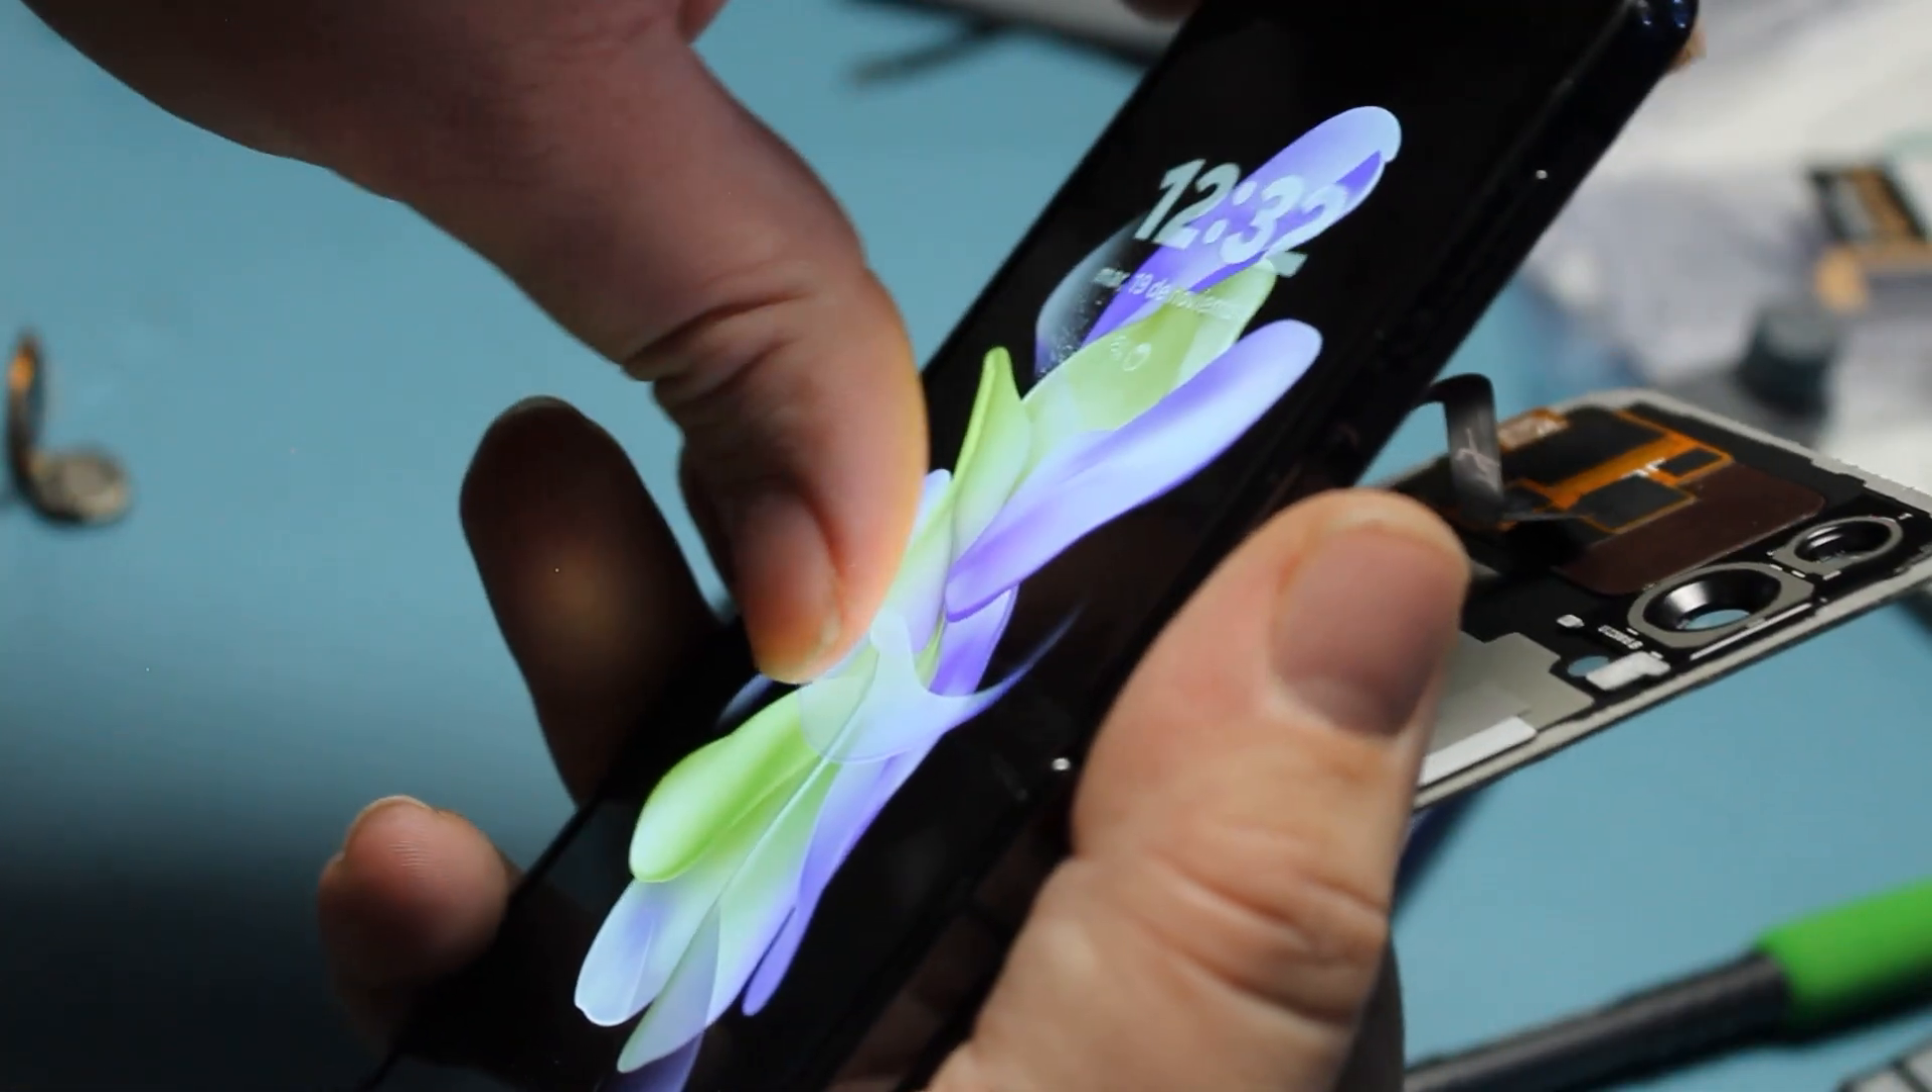All right we got the front screen on and it's on right now.